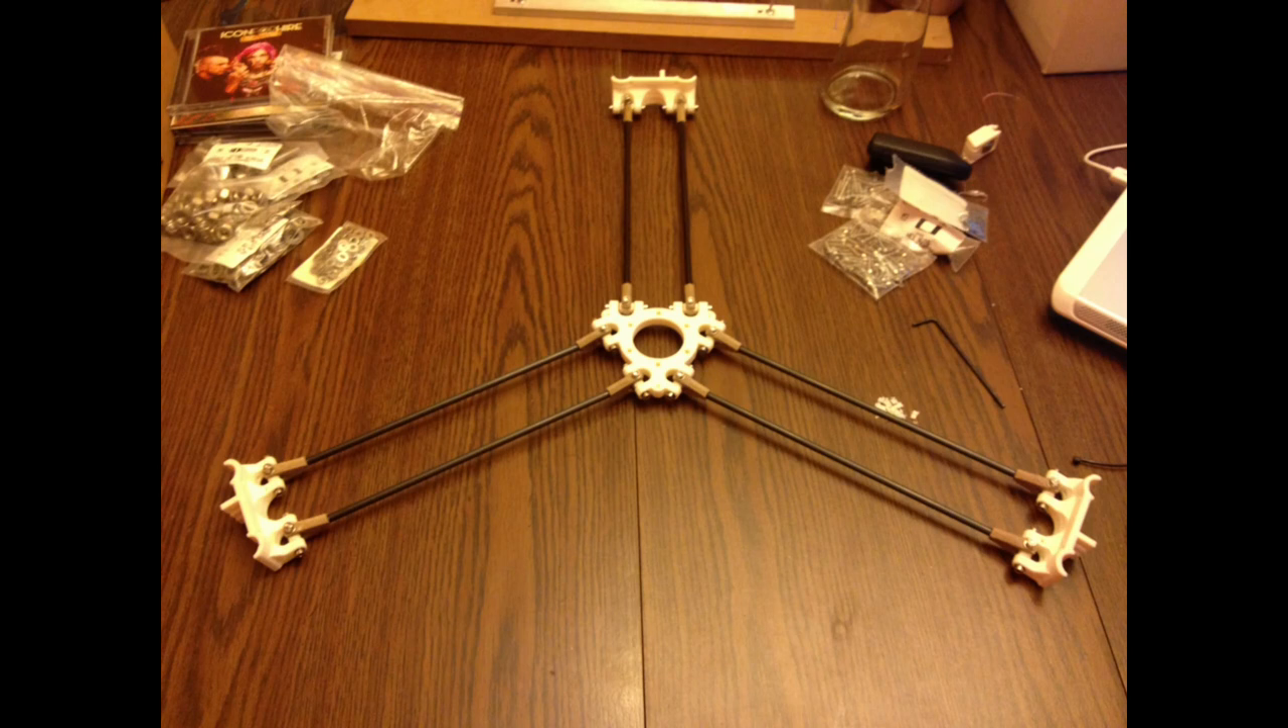So here is the end effector. And it's basically just plastic printed parts. It's all put together. And then I added the arms.